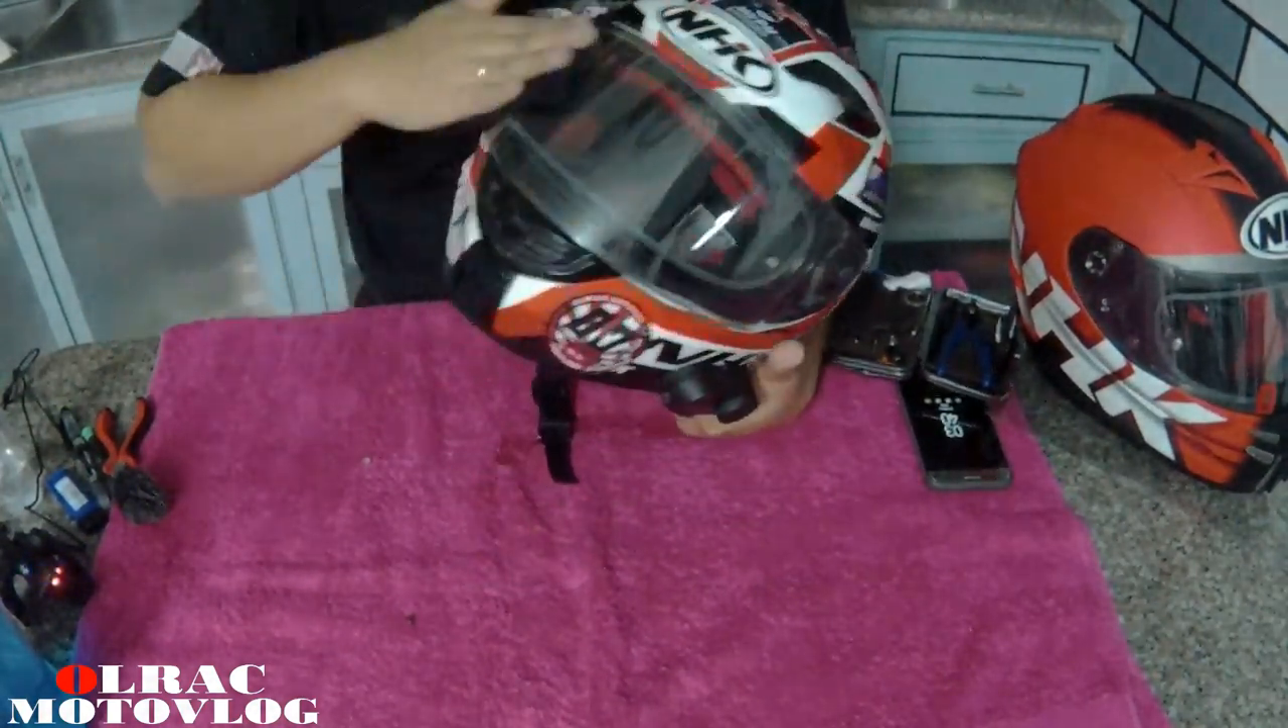Nabalik na natin yung pinaka visor ng helmet natin.